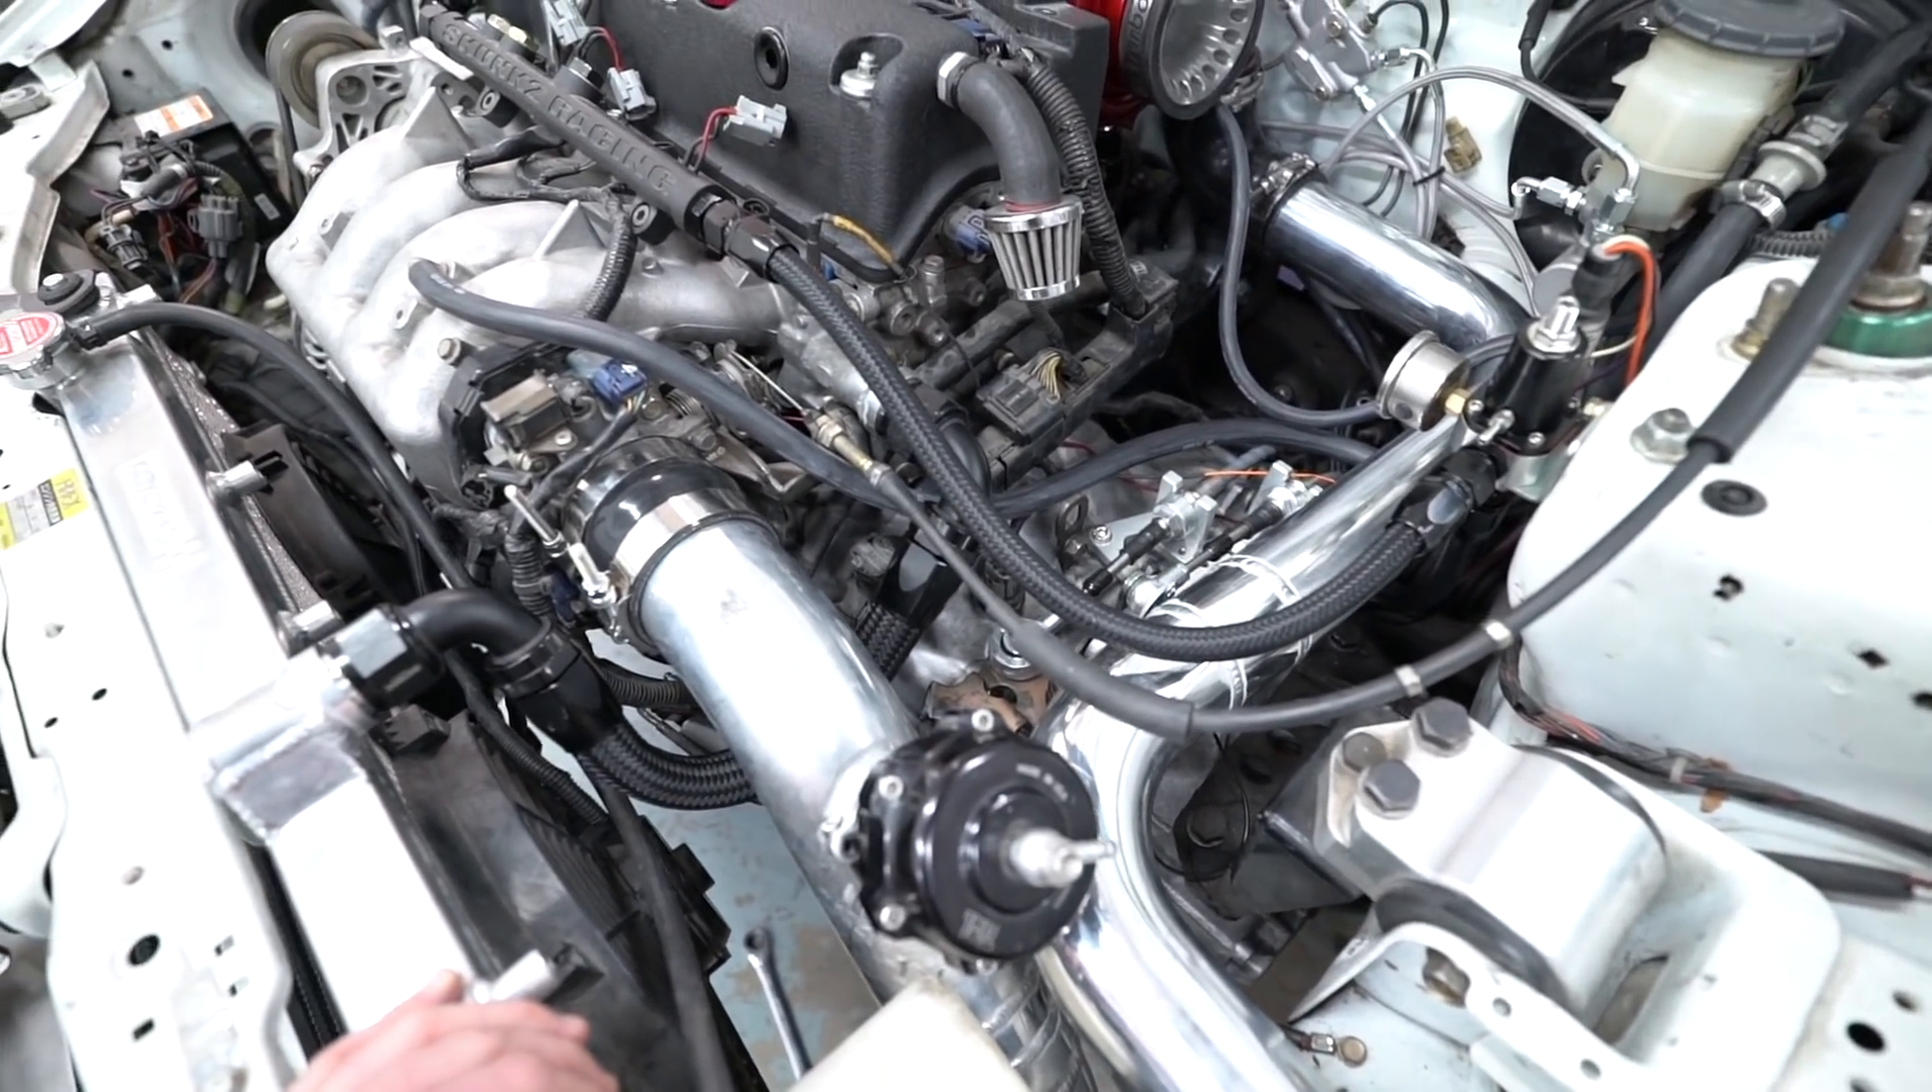As you guys can see, got the intercooler piping all done.